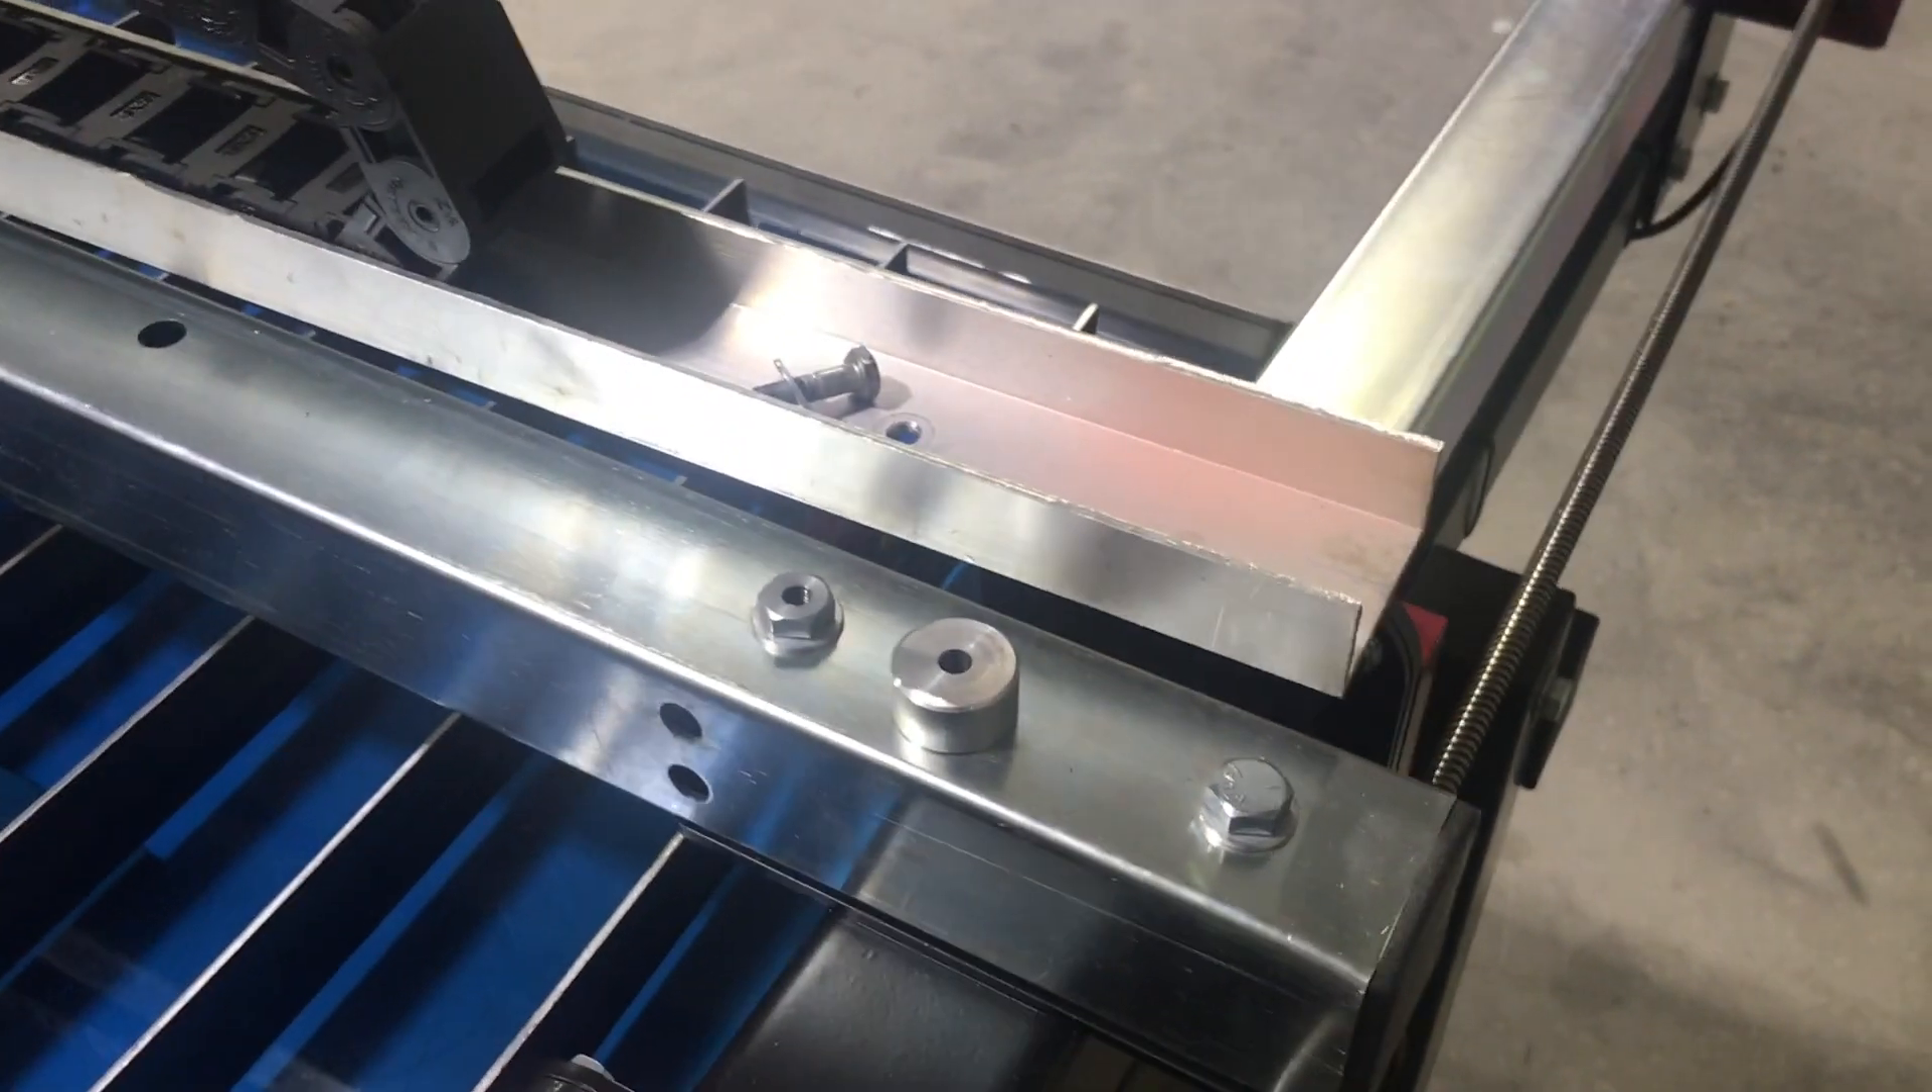And the way that that's mounted, if you see over here, this rail is, you know, mounted by two bolts now.